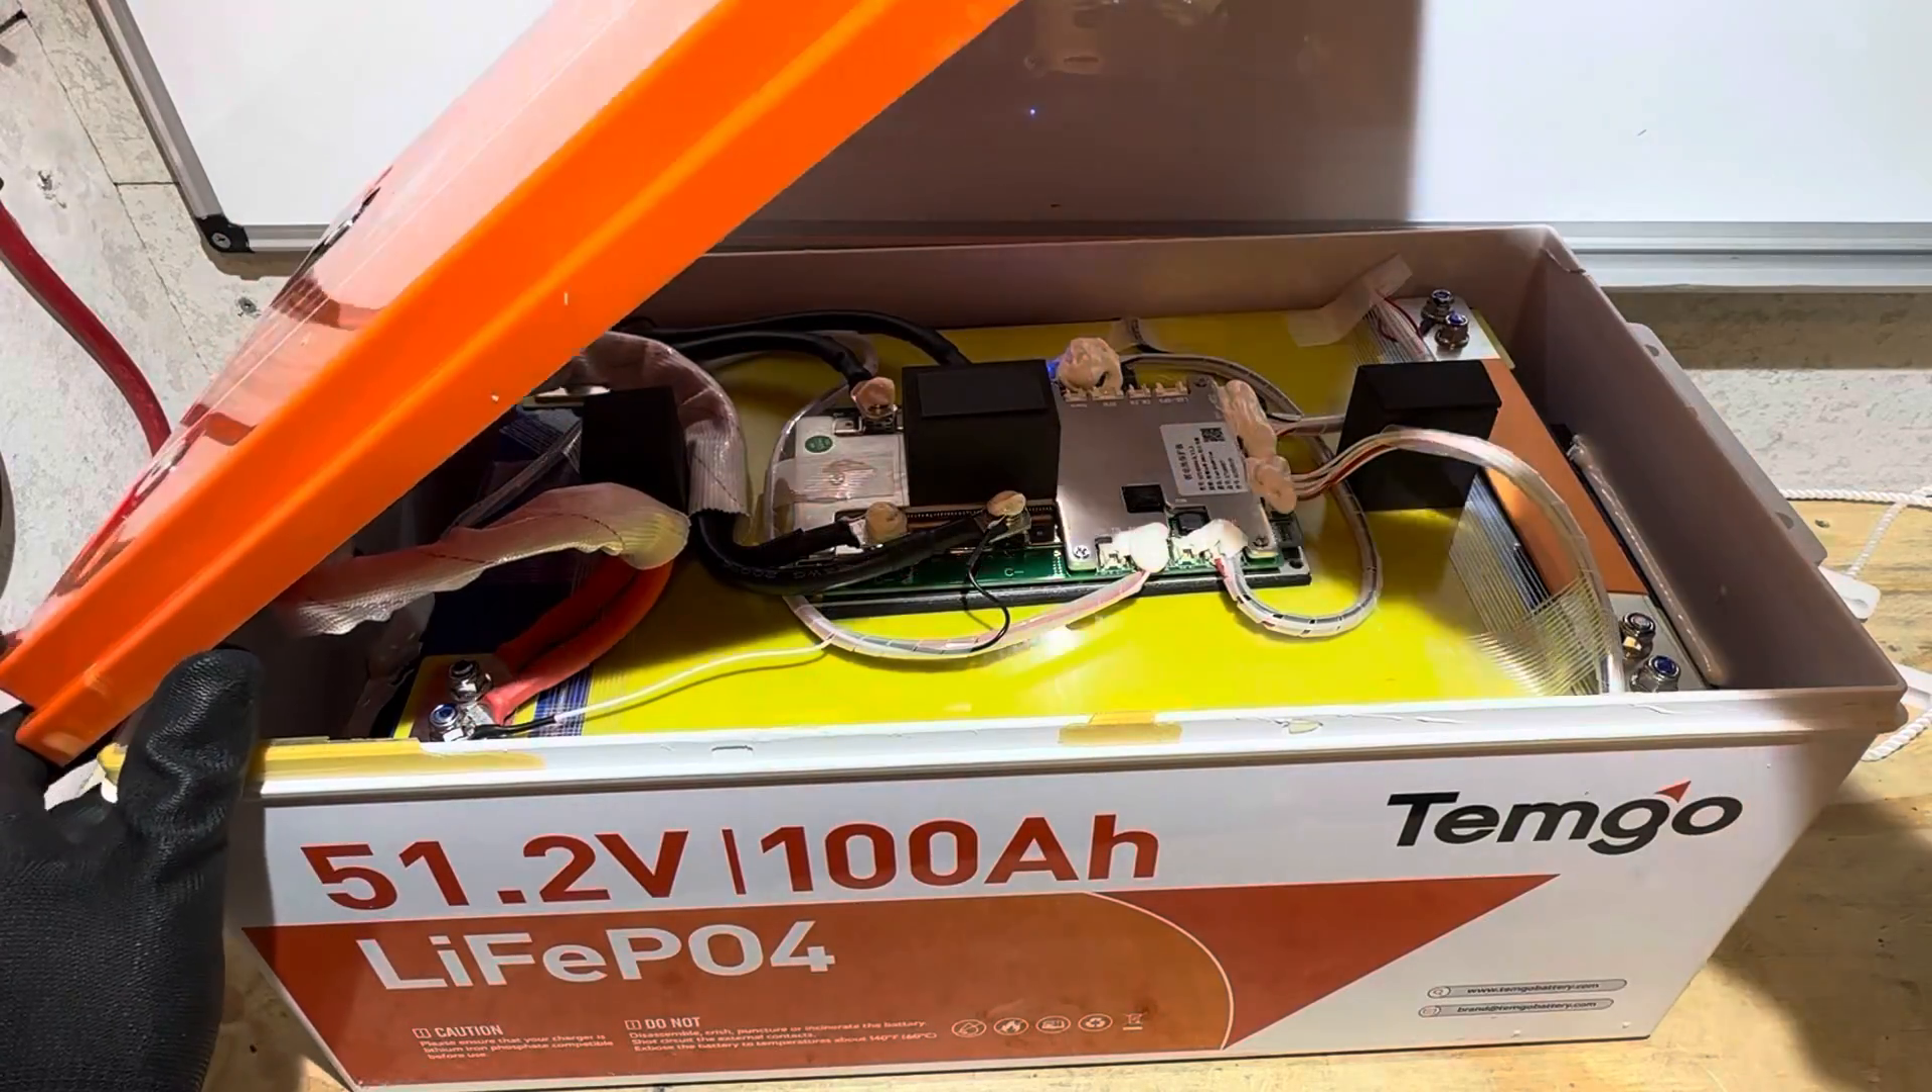All right. So I got the lid most of the way off.